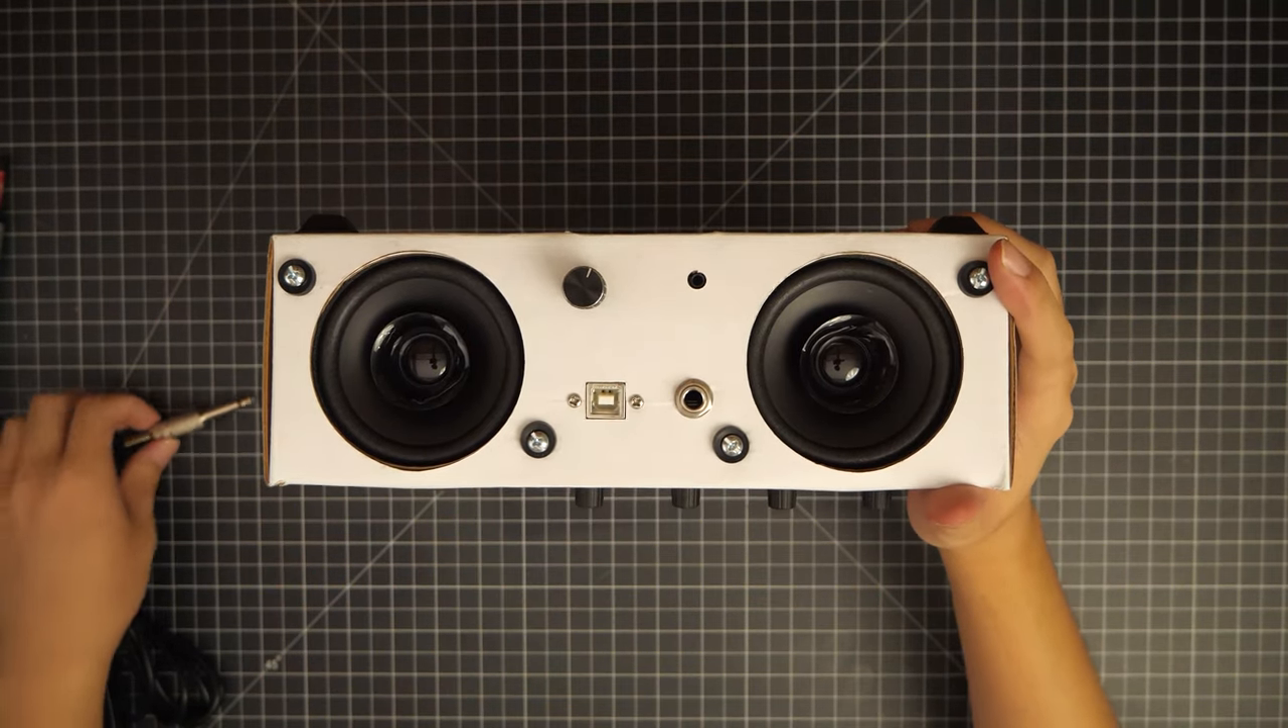And just like that, now you have a quarter inch port on your beatbox.